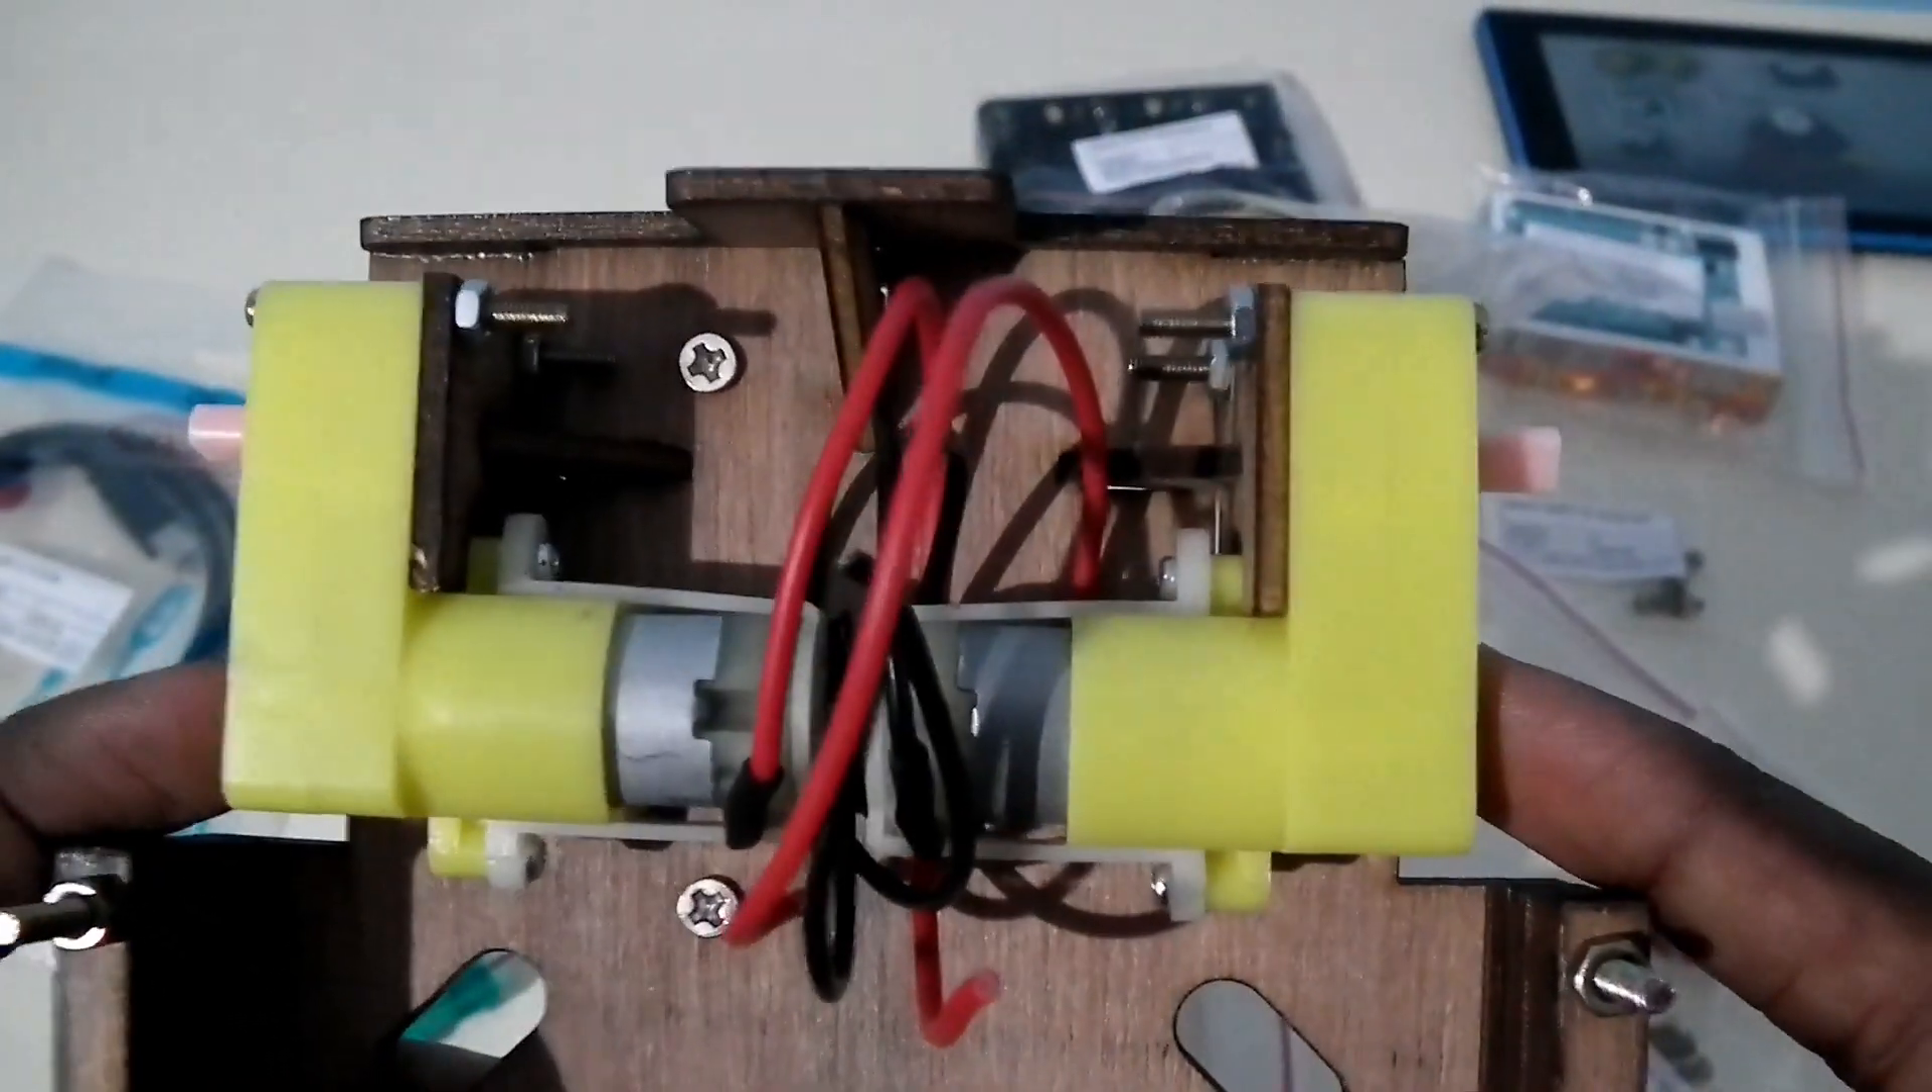Now I have installed both the motors as you can see.